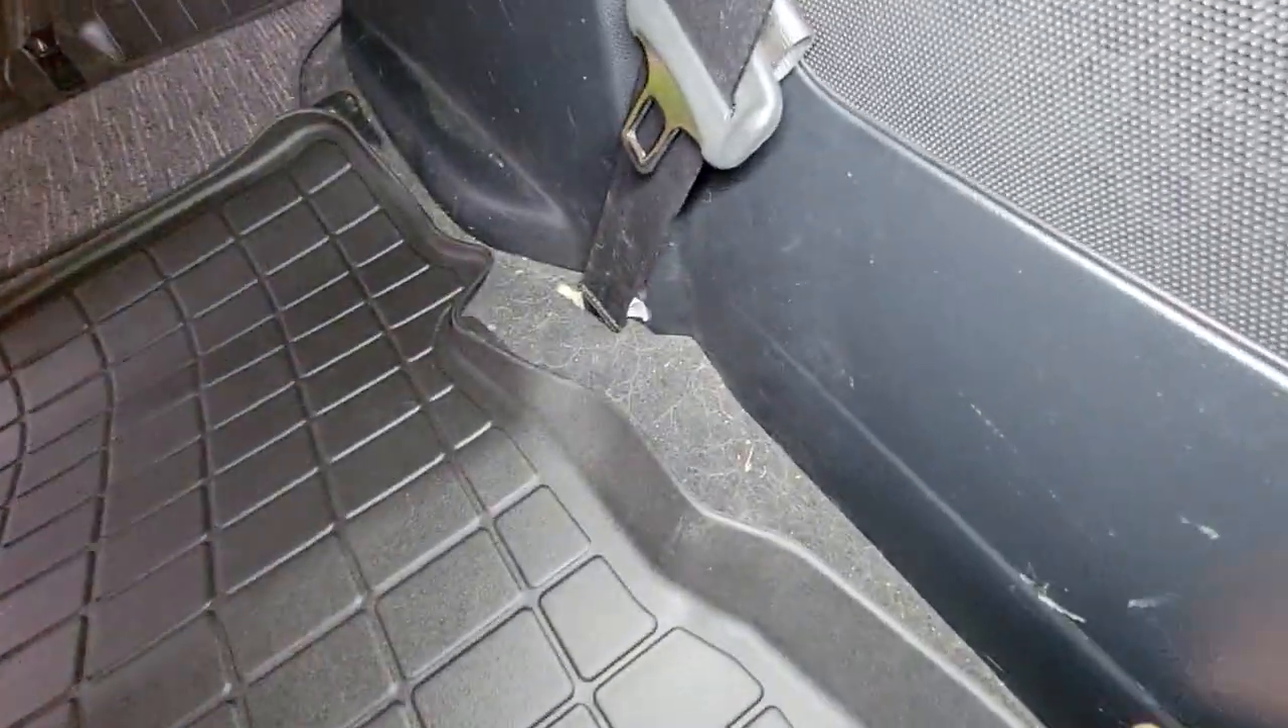Like, we have the mat against this side, but look at this. There's like, there's like a hand width of space here.